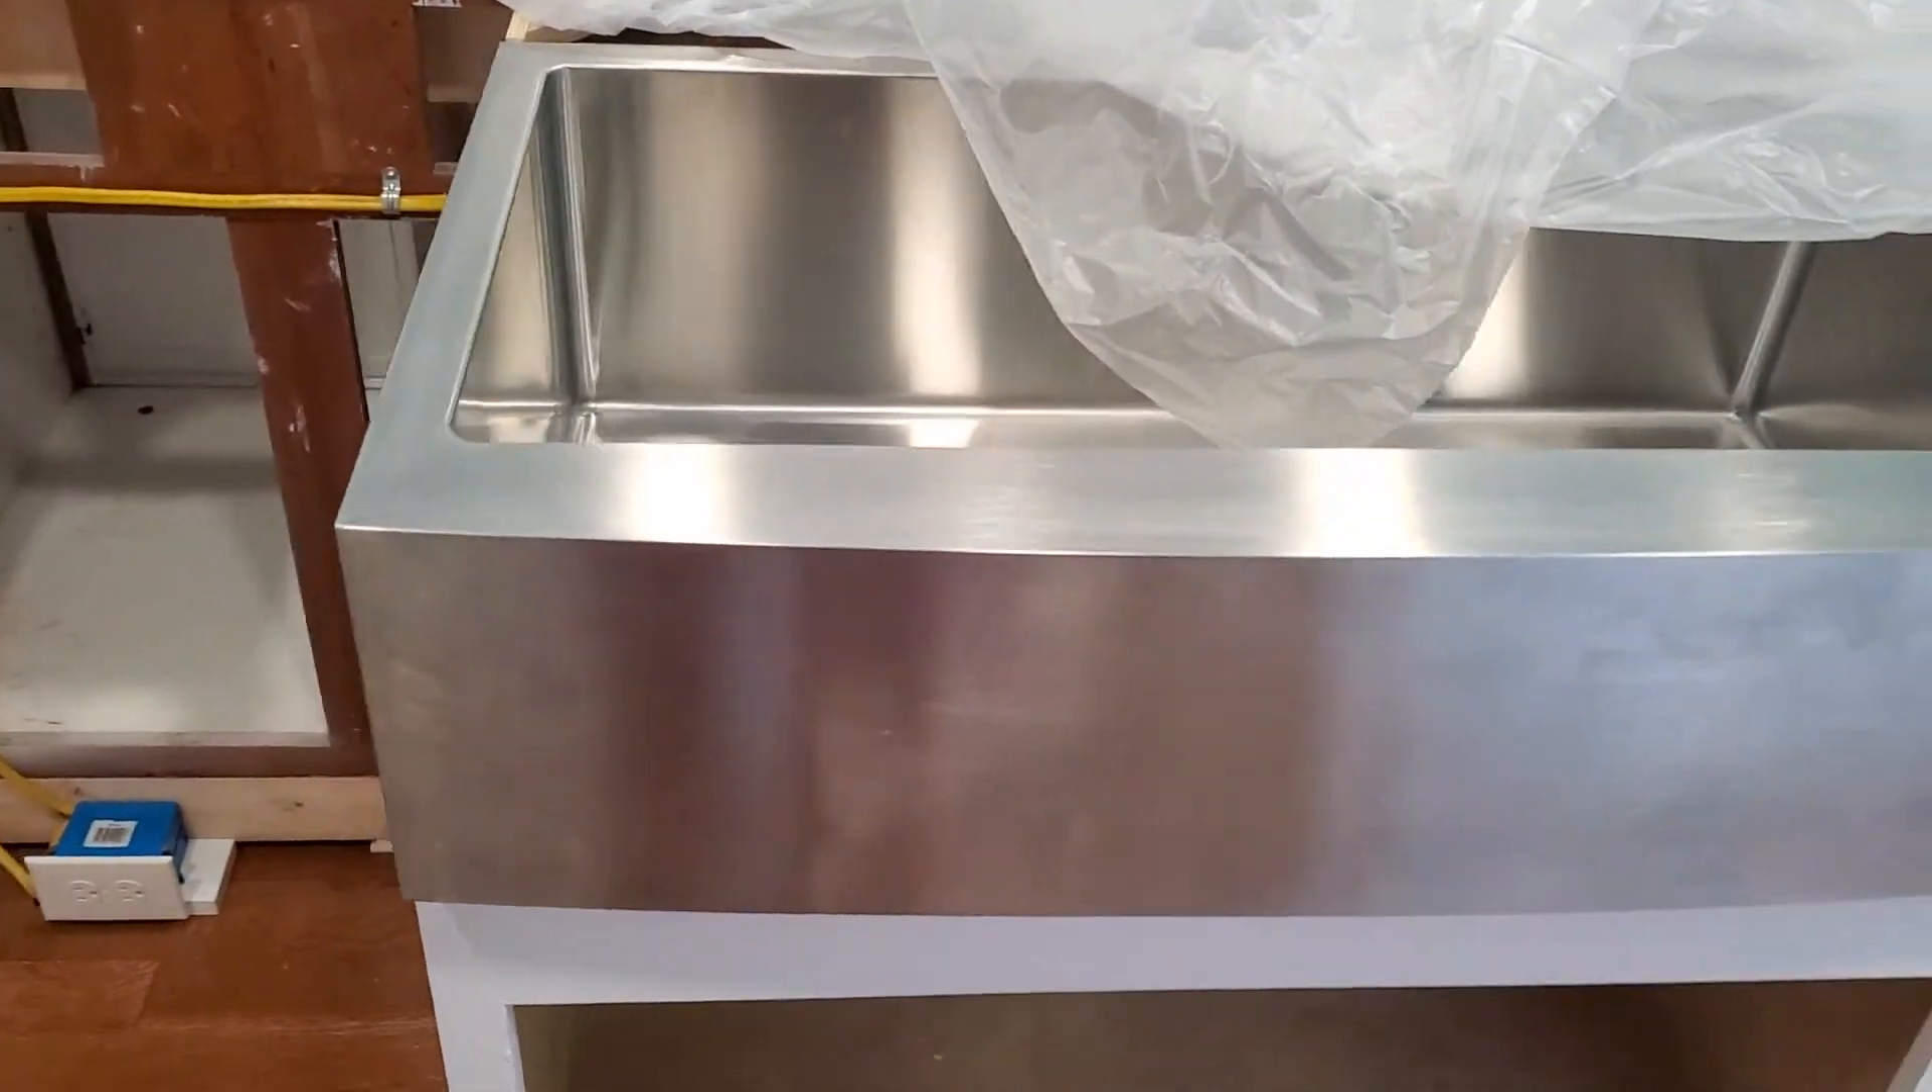Our sink is in it's not hooked up but the sink is in.